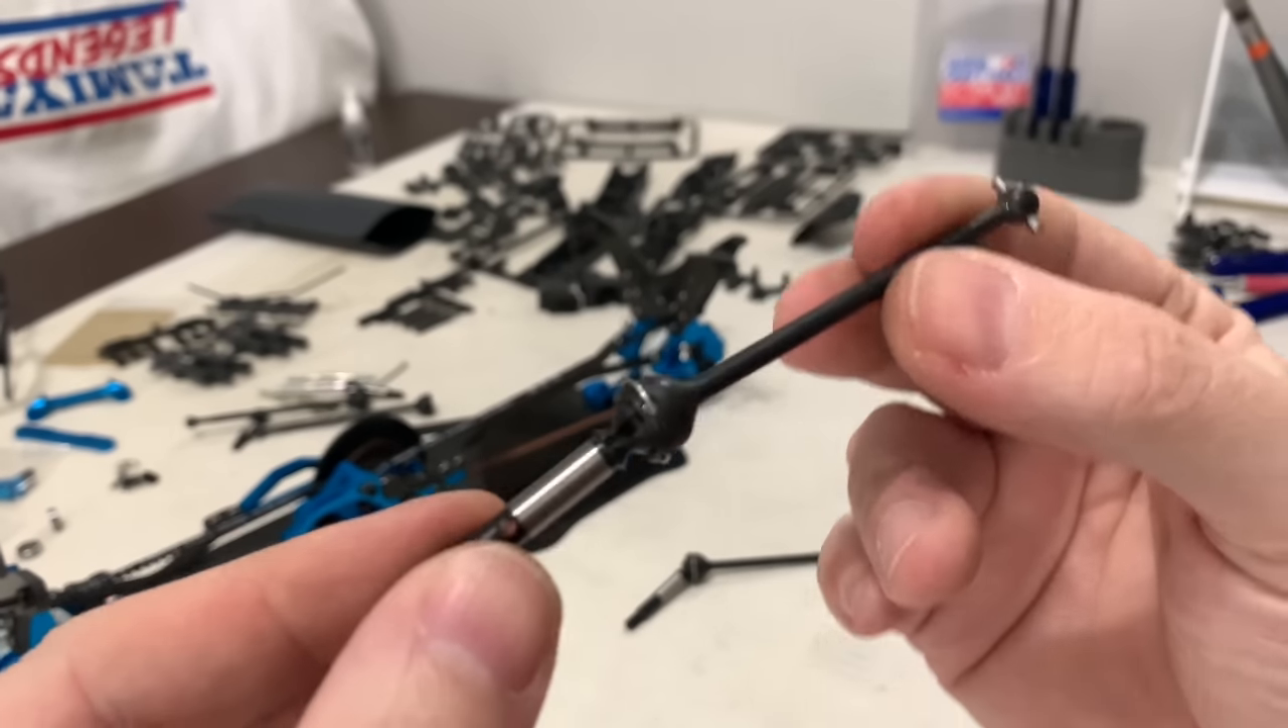Right, that's the front universal shafts made up.